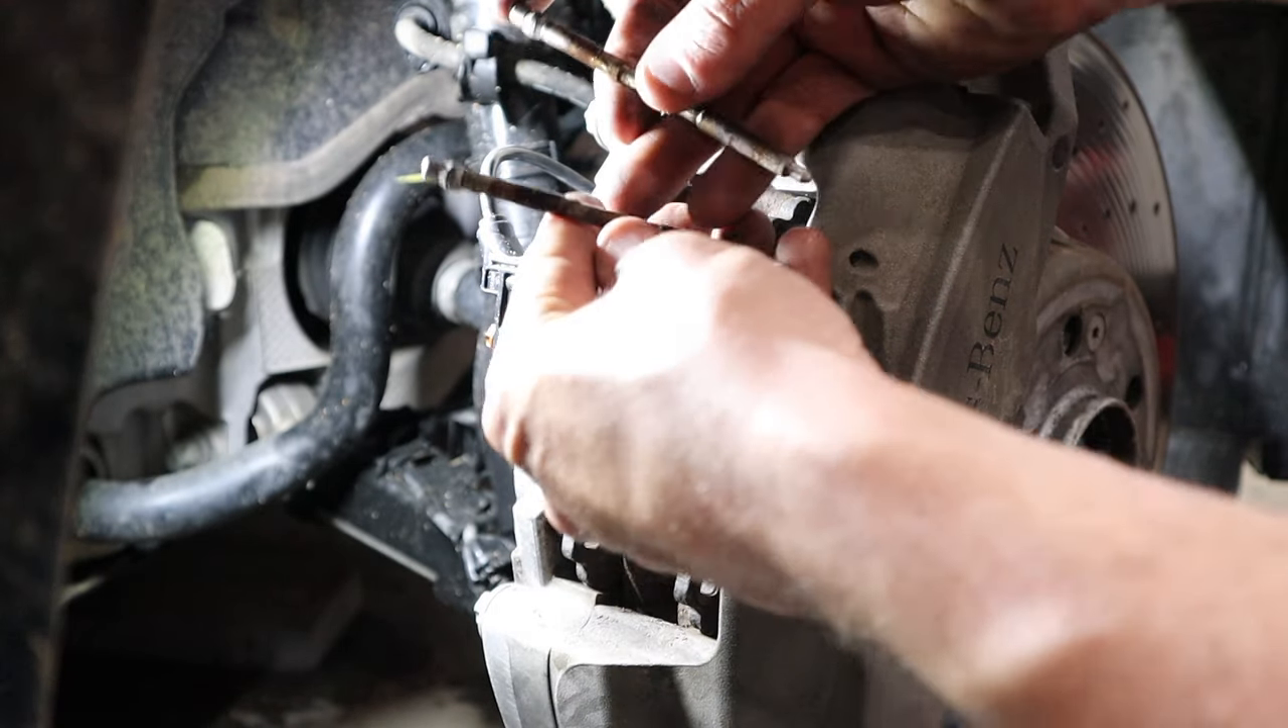Okay, so now we have our two pins off.